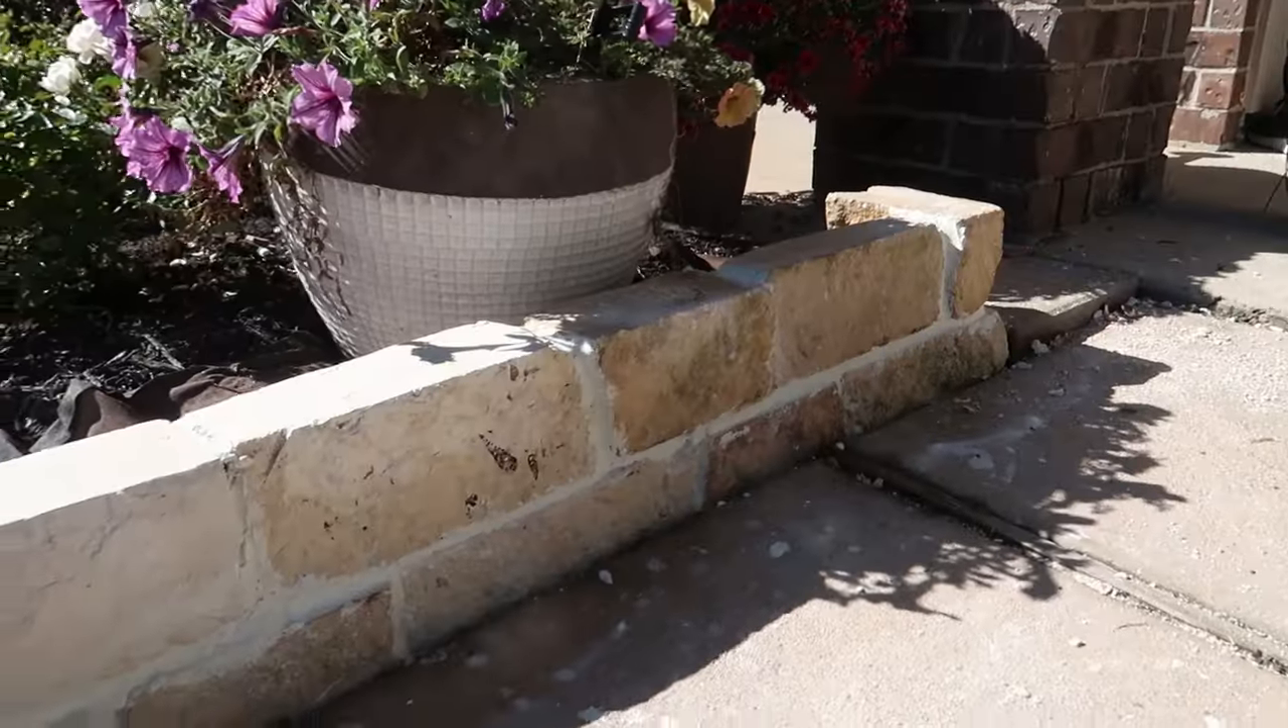Having to raise it up and add stones instead of leaving it on the floor, this garden bed looks like a whole new thing.